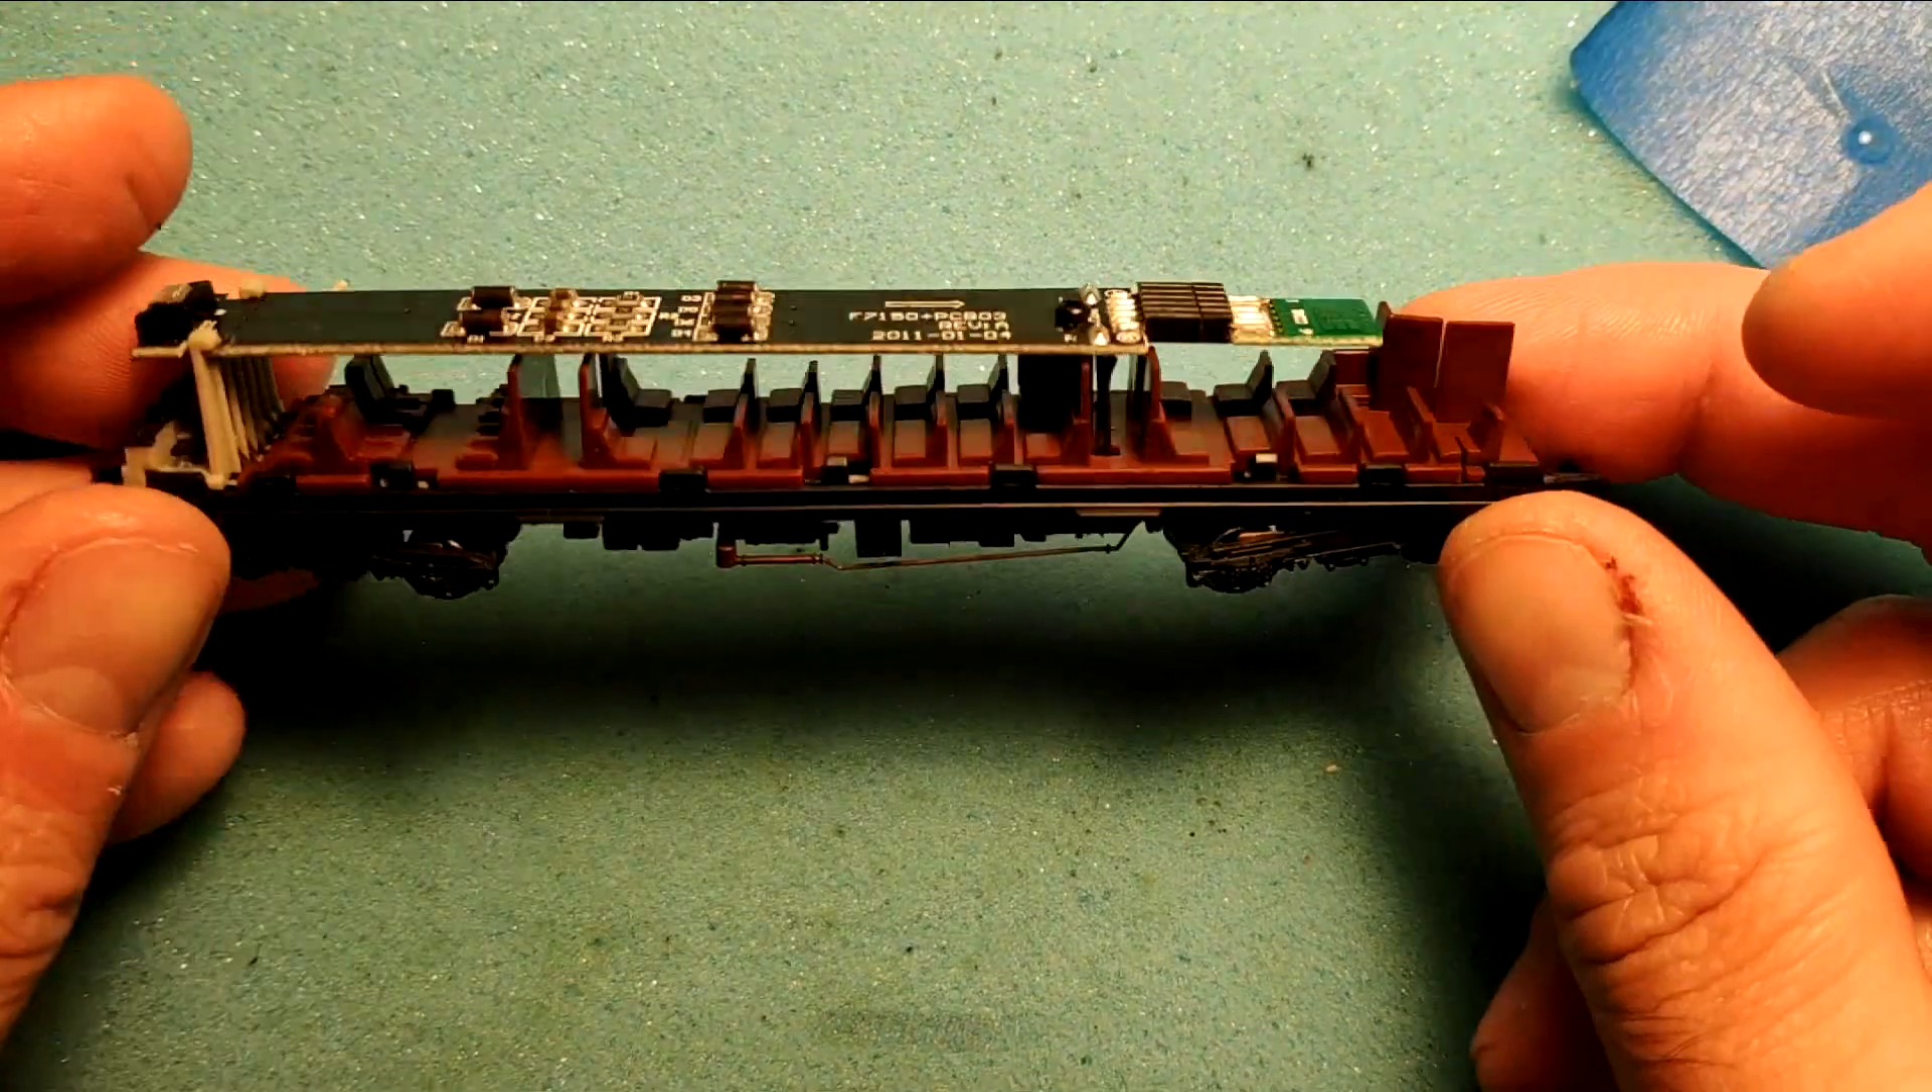Okay, so I've just whipped the shell off the dummy.